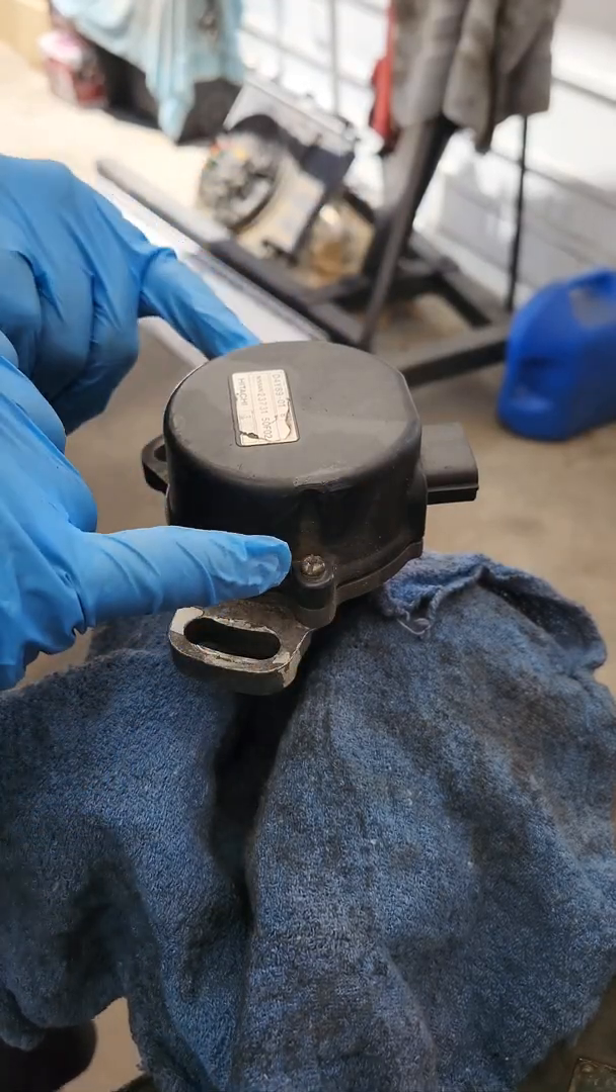All right, so the crank angle sensor is off.